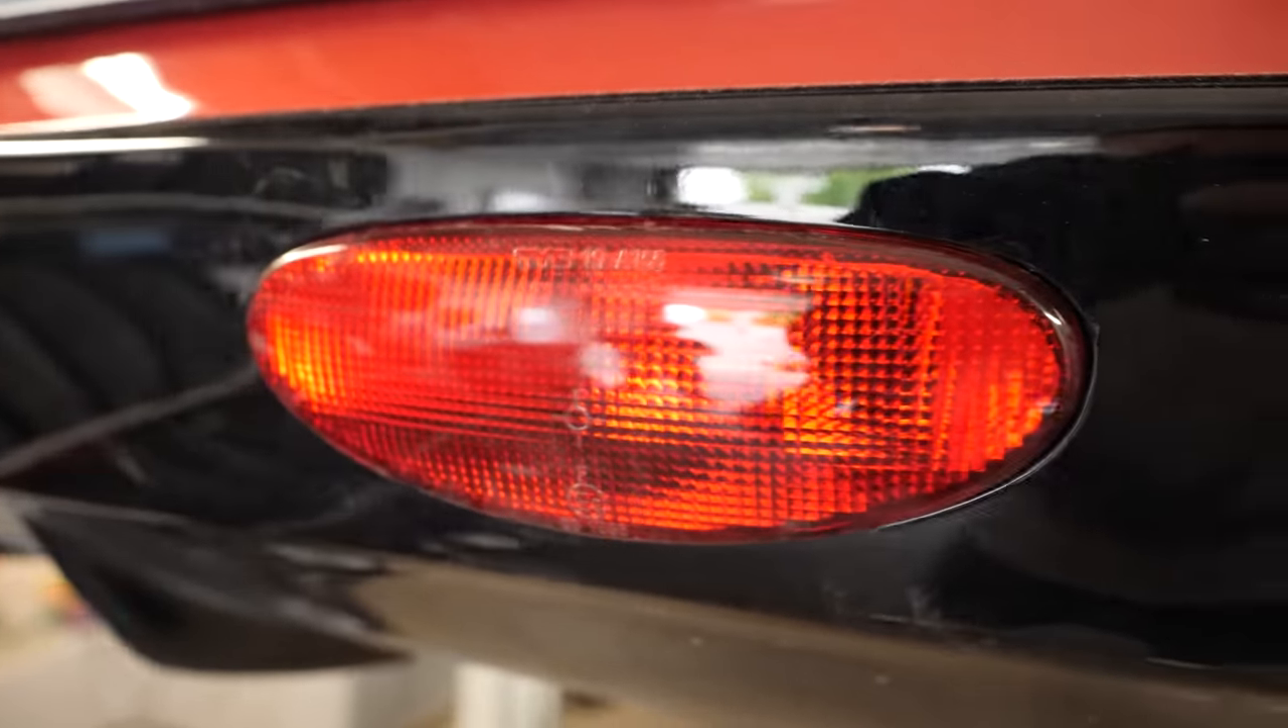Alright, the fog light is now in place and I have to say that it looks pretty darn good.